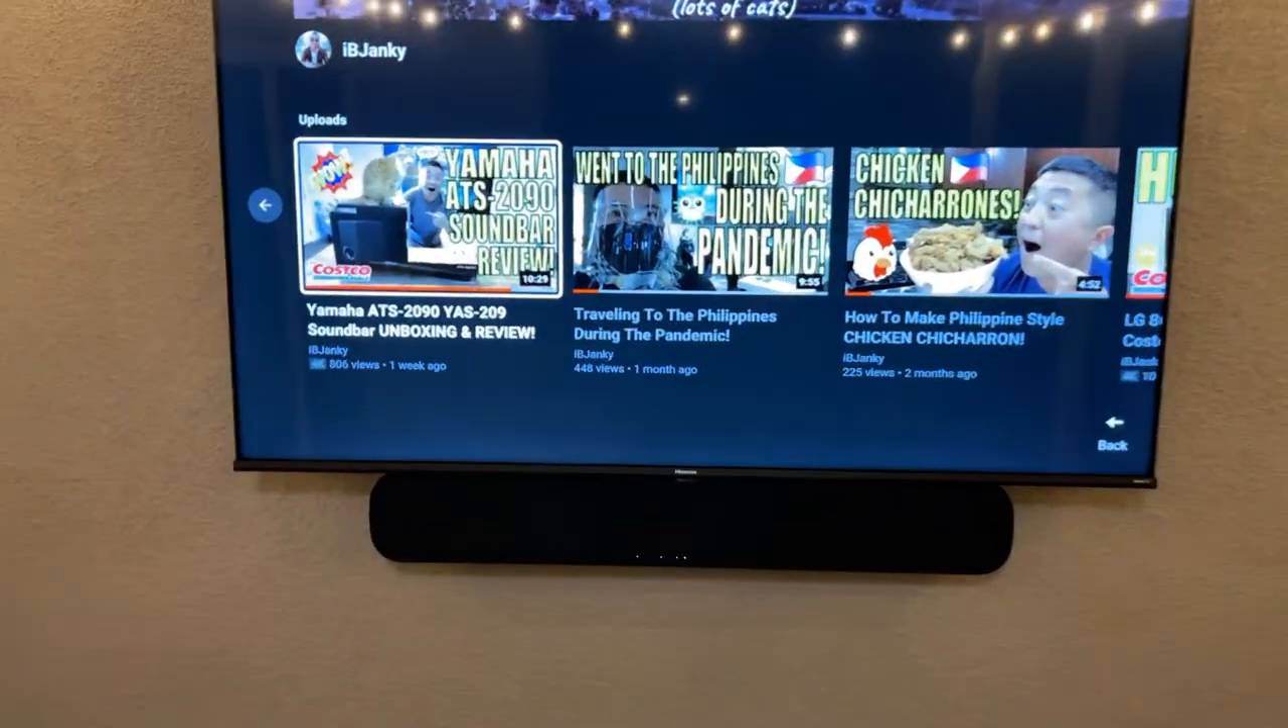As you guys can see the TV is all cleaned up everything is ready to go very clean as you guys can see there are no wires visible sound bar installed underneath.